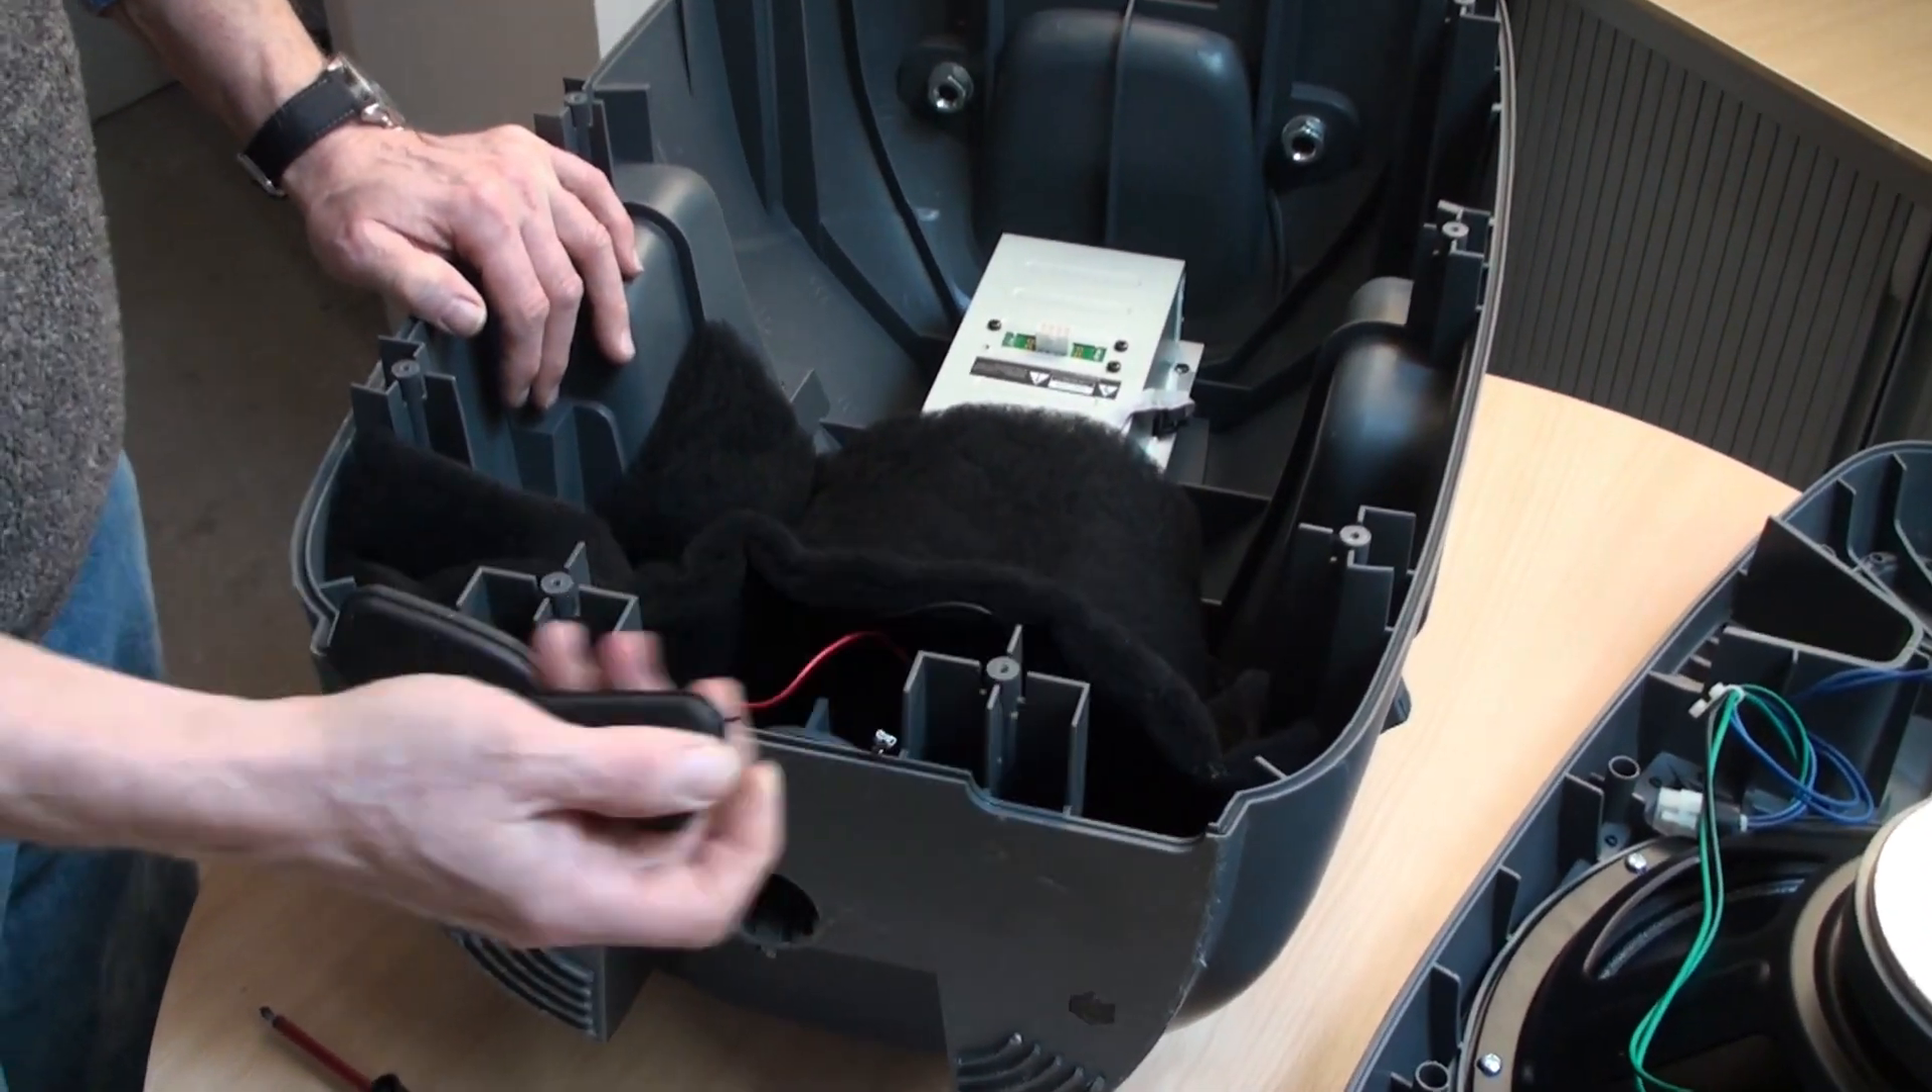OK, so the speaker's now lying on its back, so you can see we've removed the drive units and the front panel.